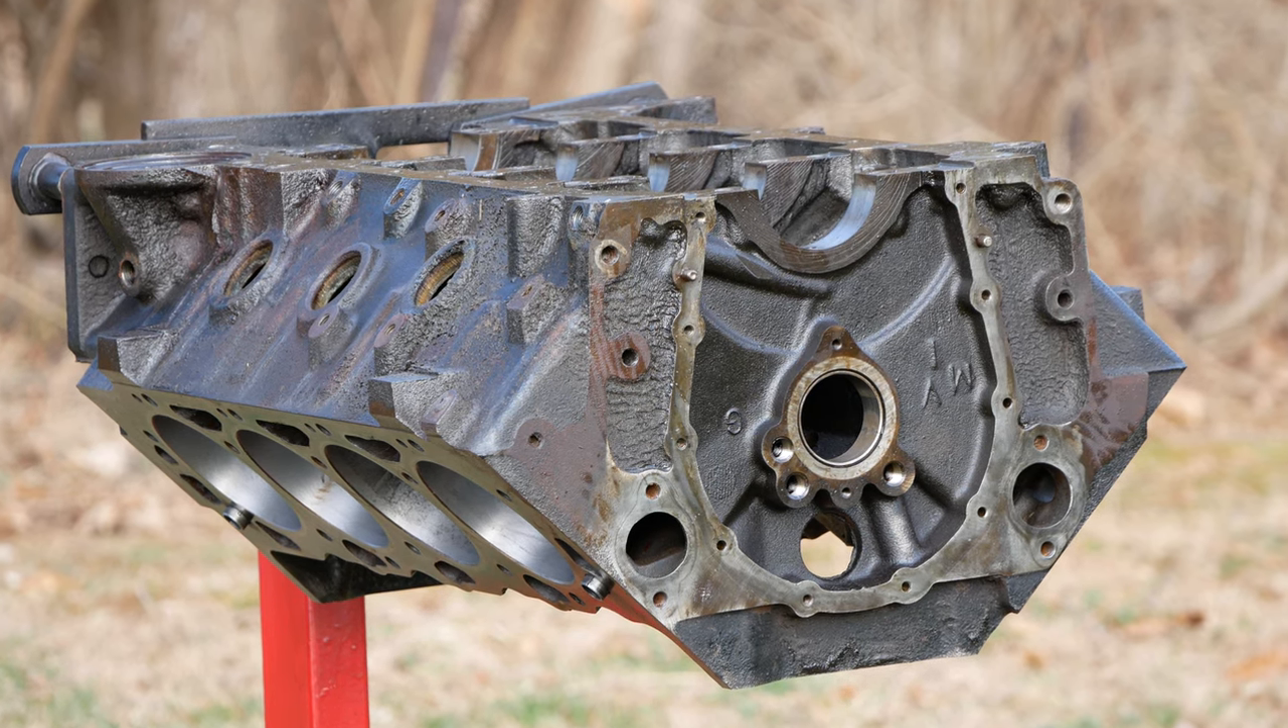That's the last plug to remove and the engine block is finally bare.